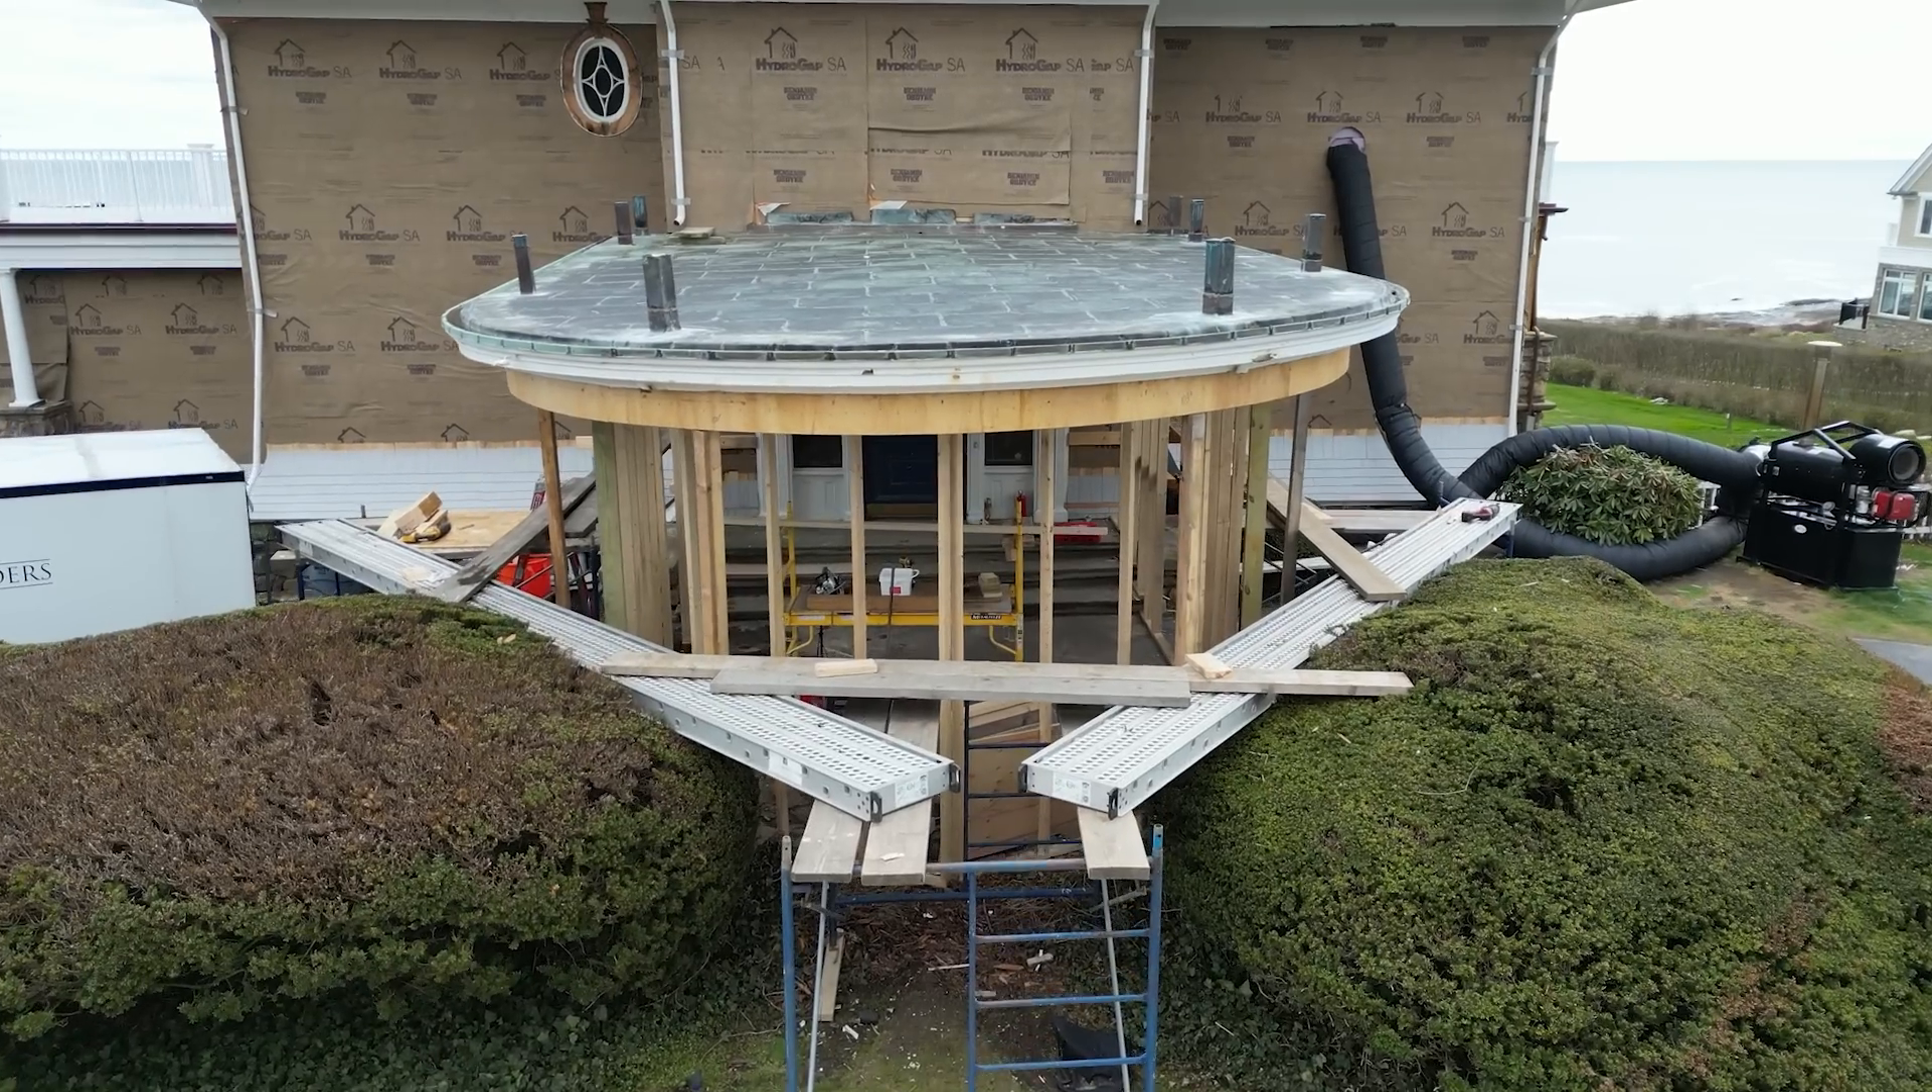So as you can see, we've successfully lifted our radius beam into place.